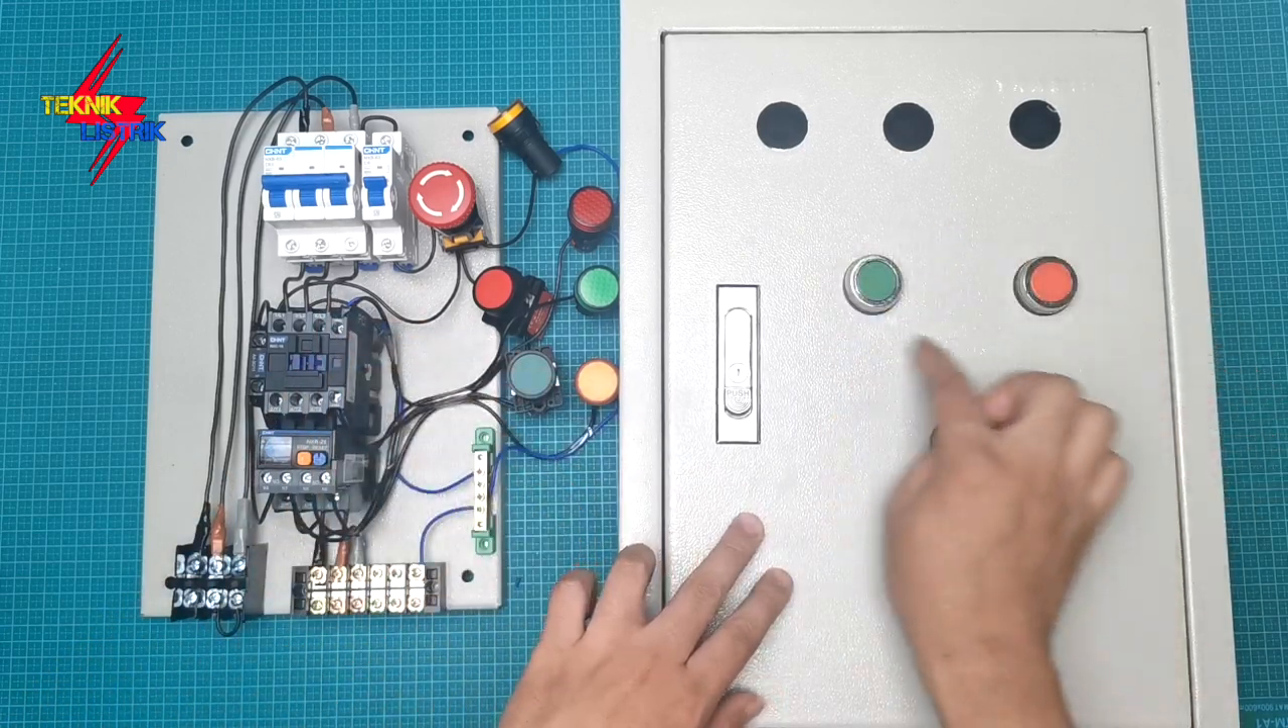Untuk yang pushbuttonnya sudah saya pasang ya.